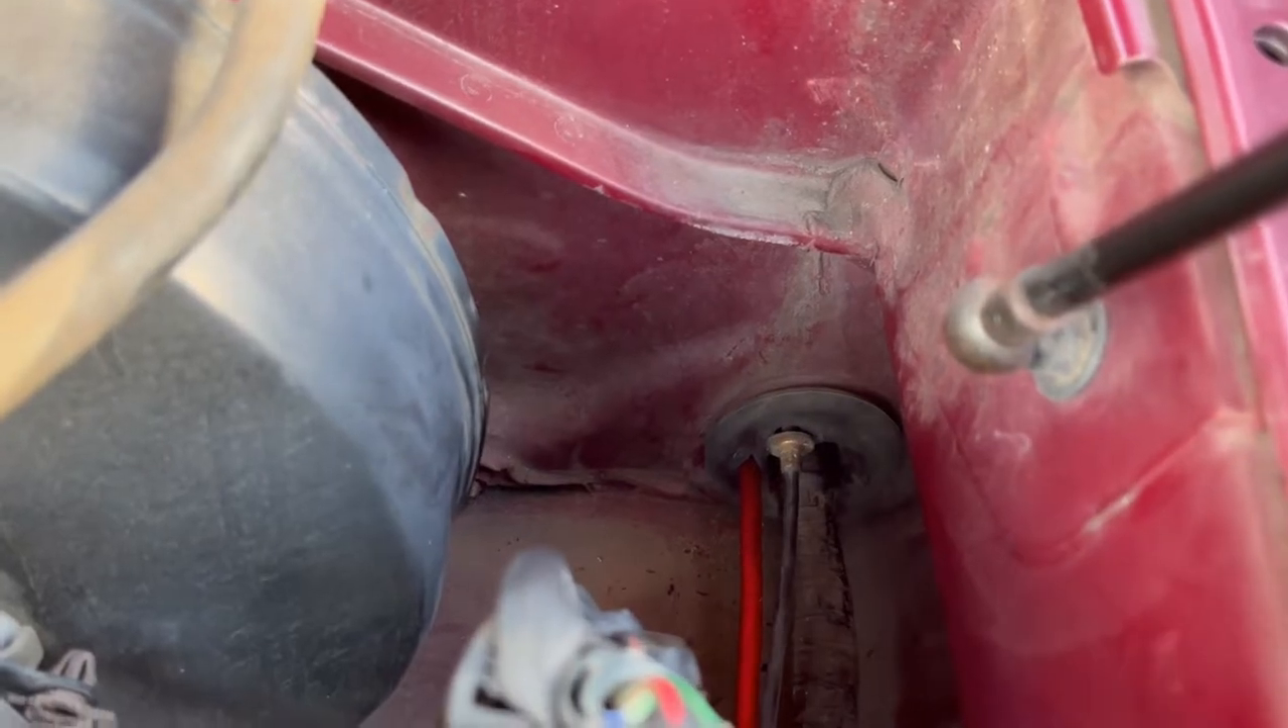So I got the wire passed through the grommet down there.